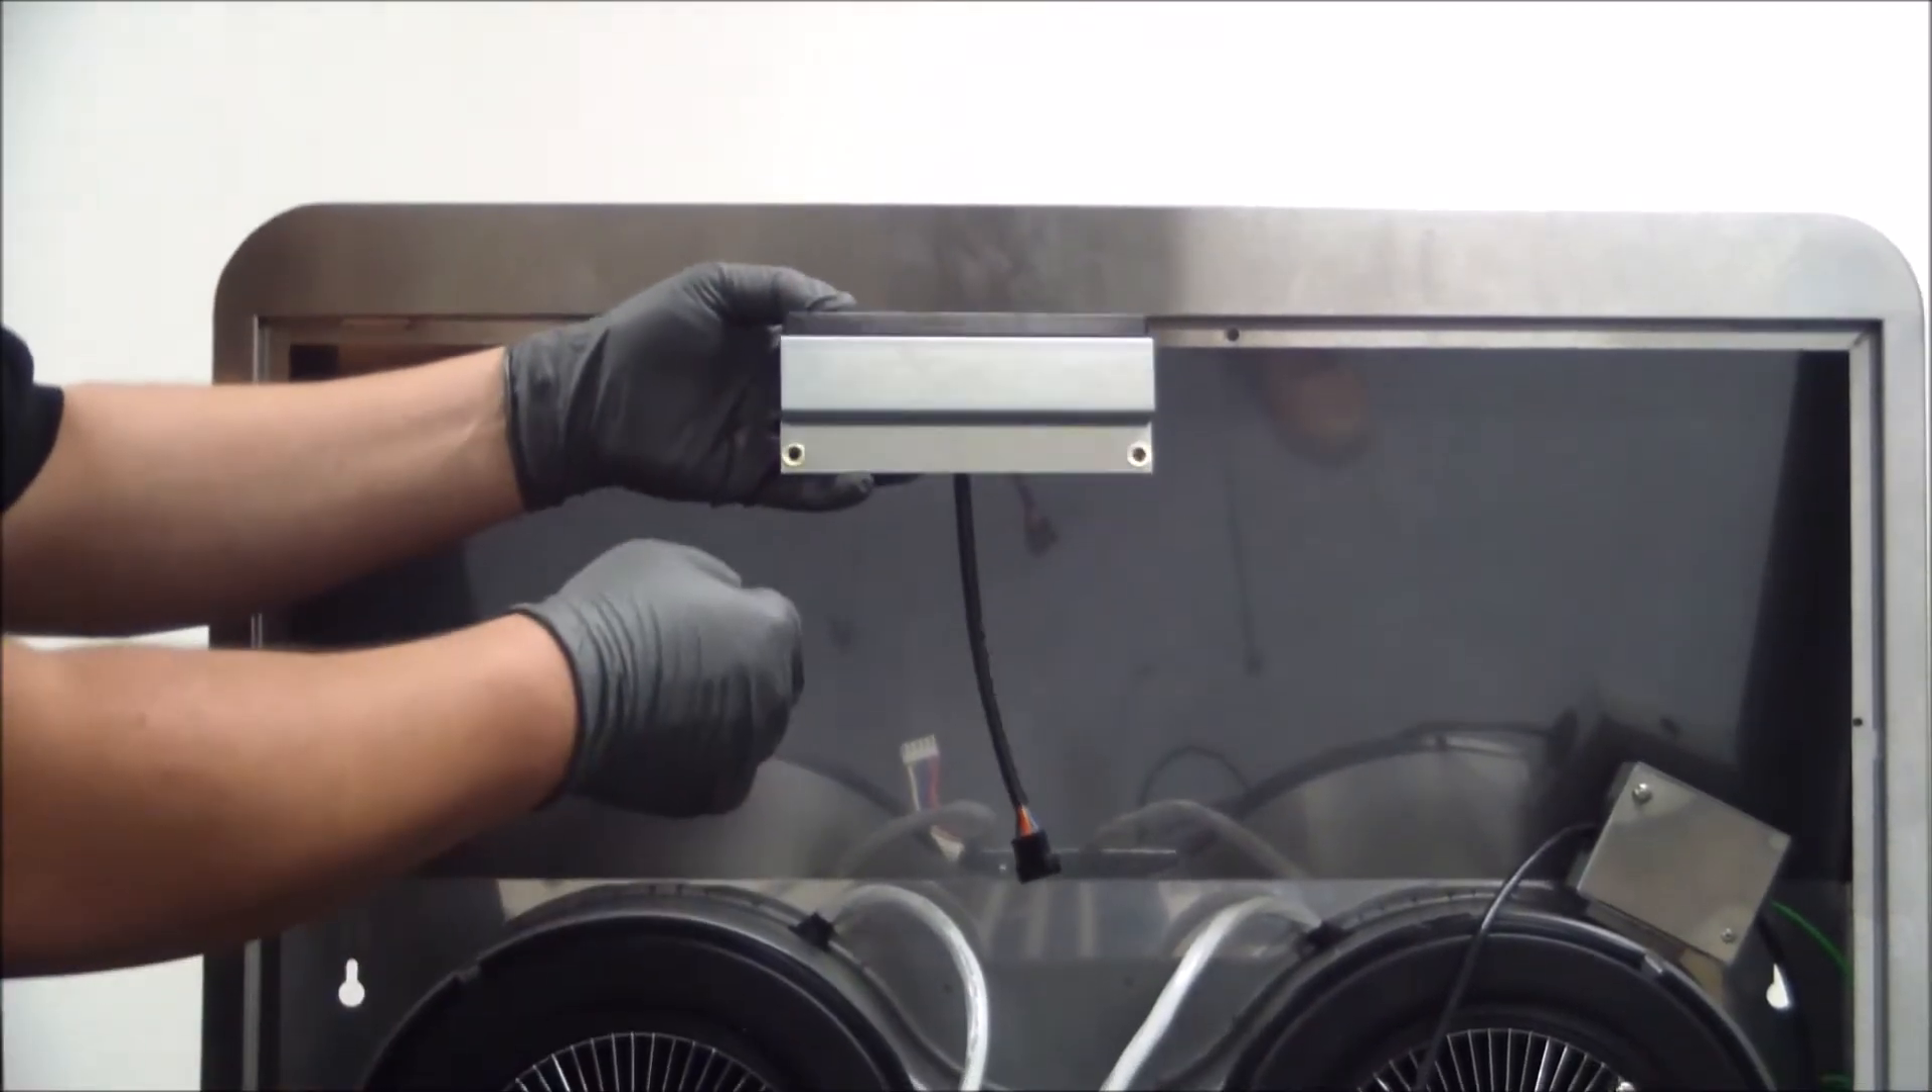Okay, now that both screws have been removed, as you can see we can go ahead and now uninstall the control switch.